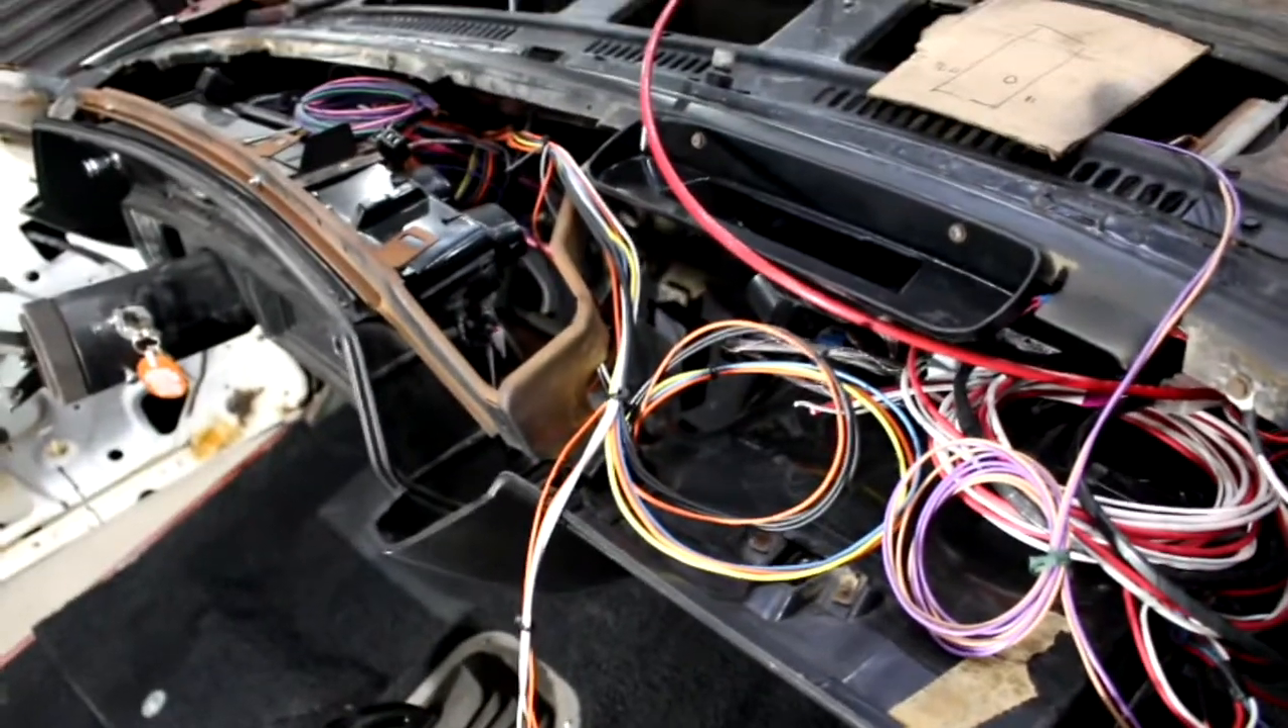Most of the dash wiring is in here it's not secured yet there are a few connections that still need to be made but for the most part we're in good shape.